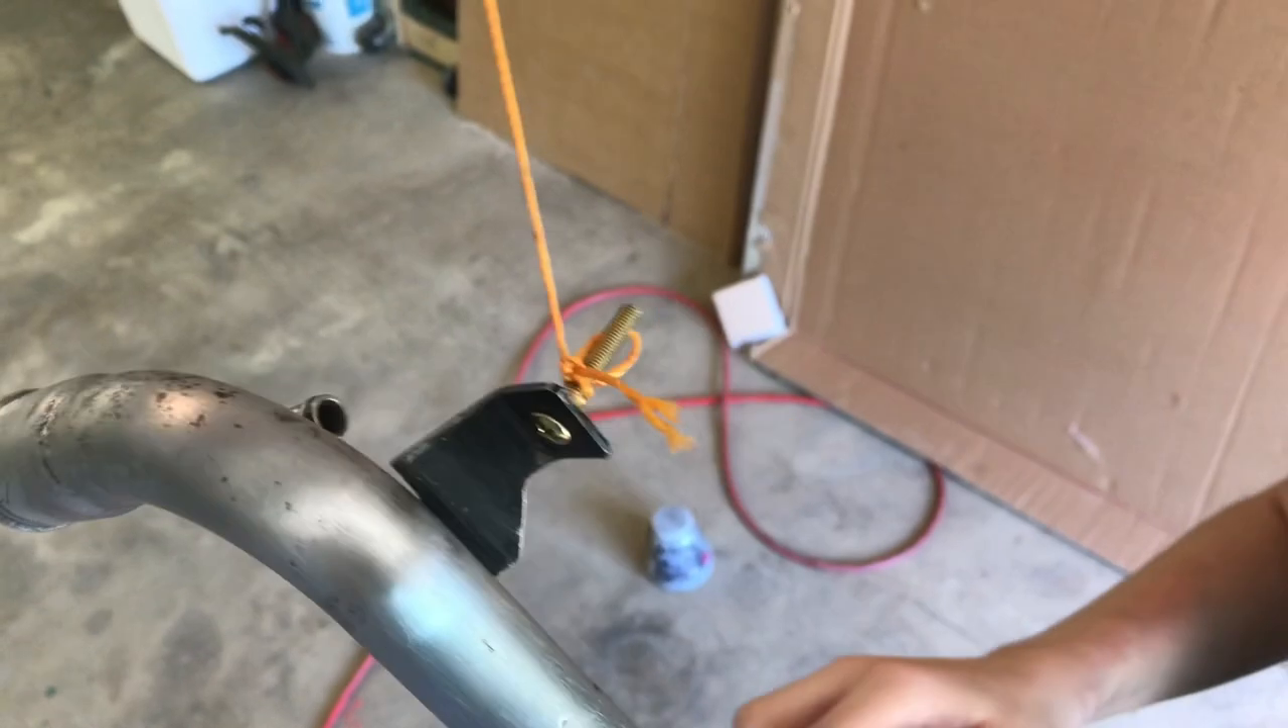I've got my string in place here so now I can just pull it off whenever I'm ready.